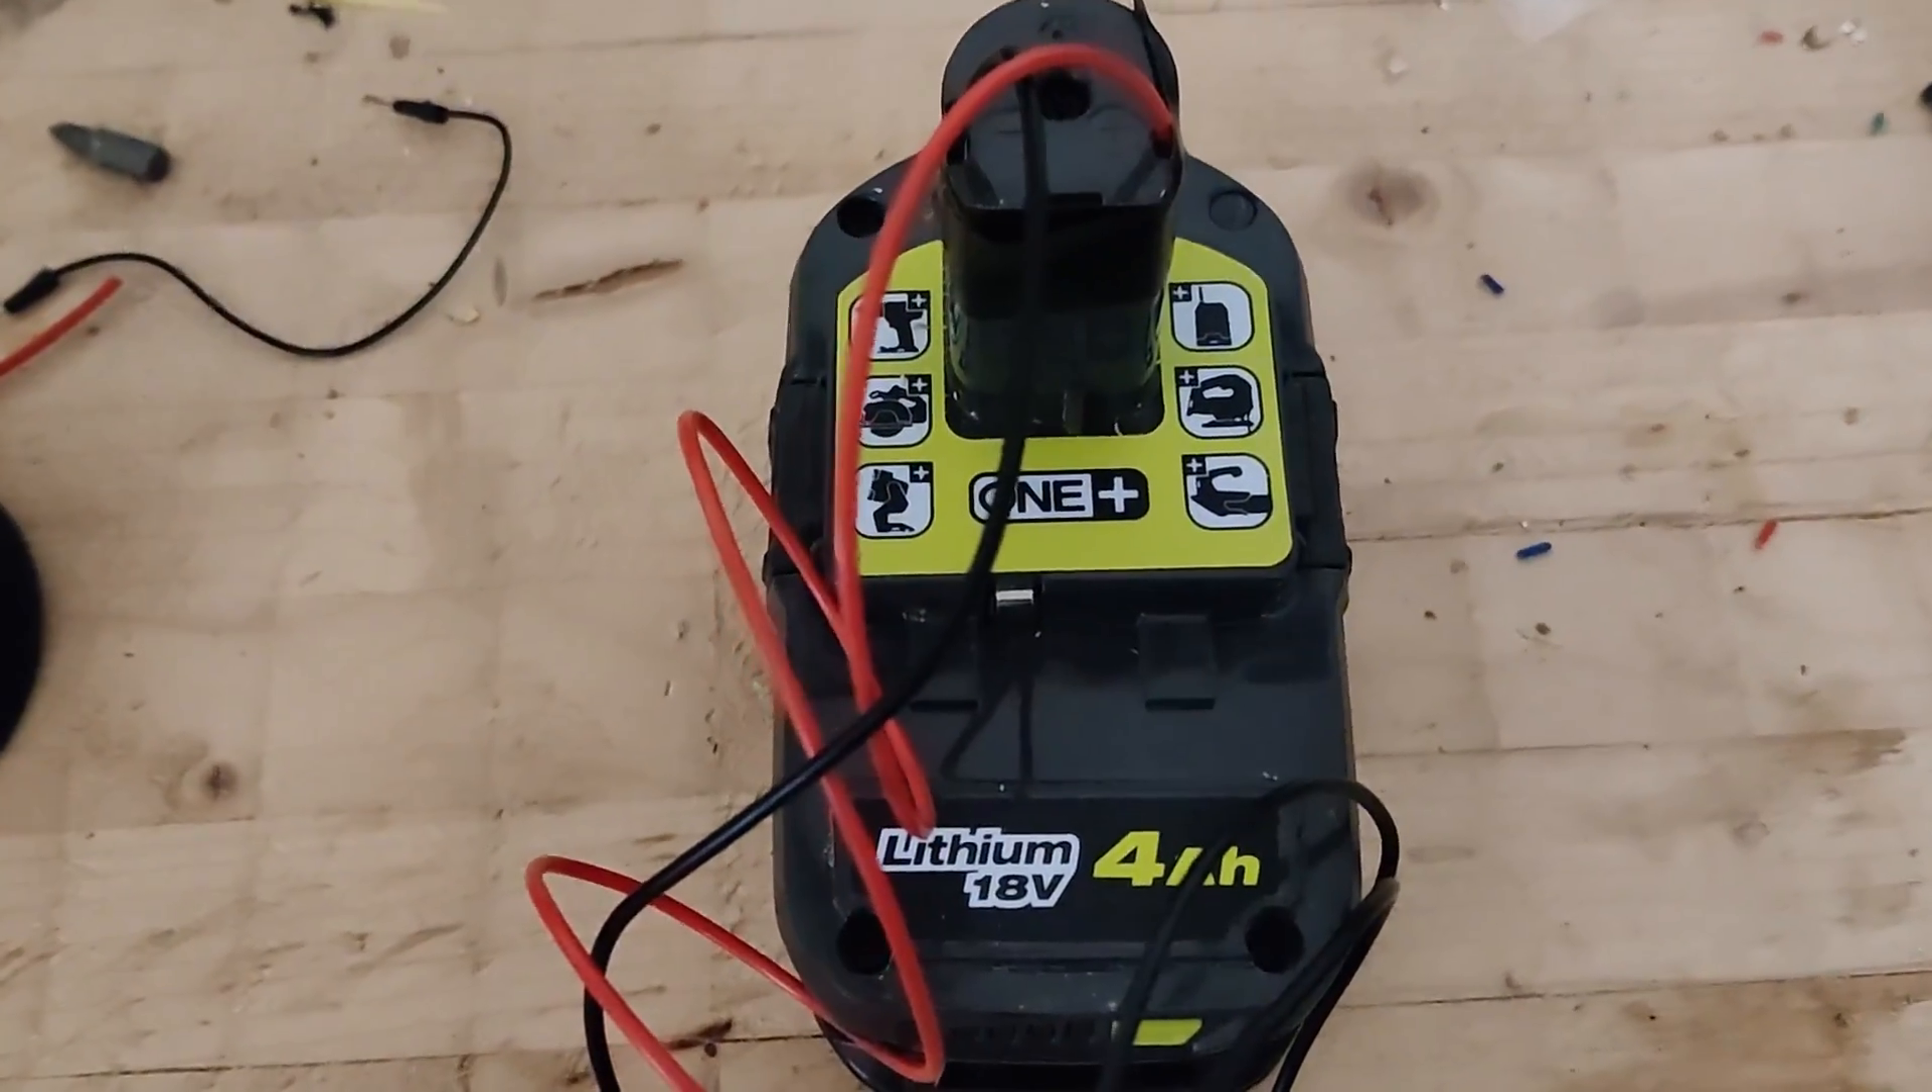As you can see, I've added the wires red and black from the battery.